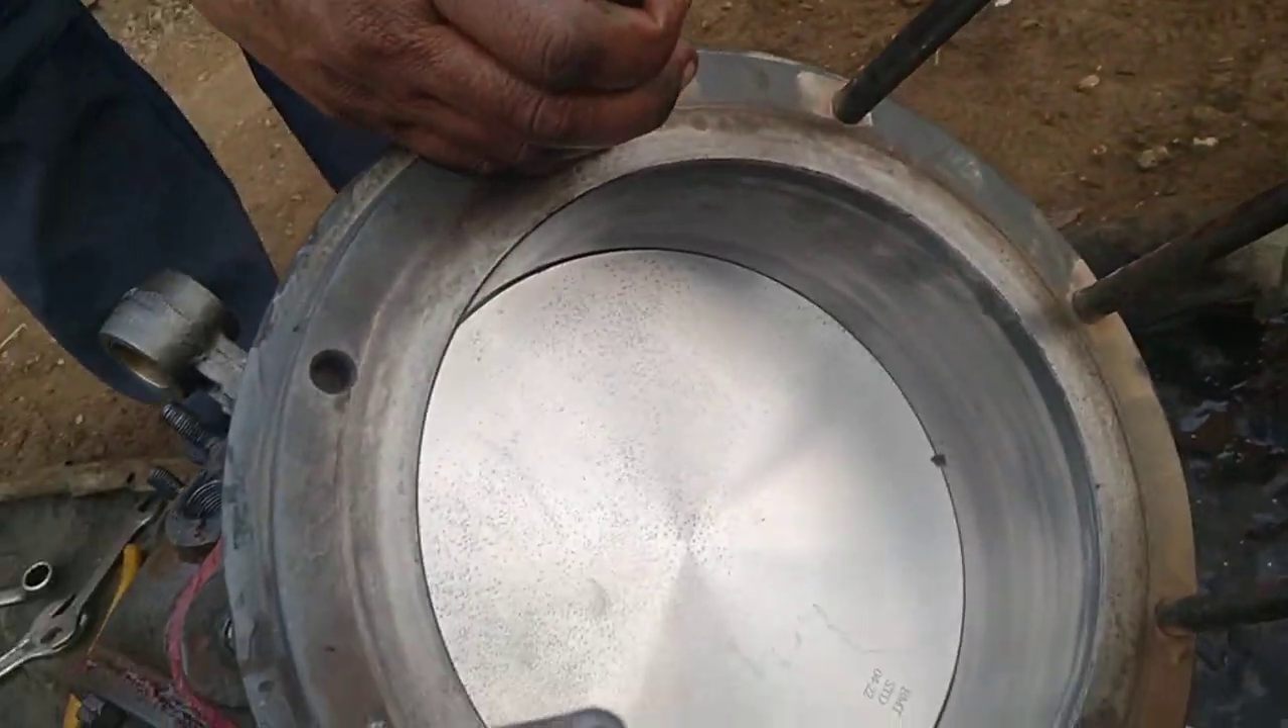यहां पर देखिए इसमें पिश्टन फिट हो गया है हमारा।